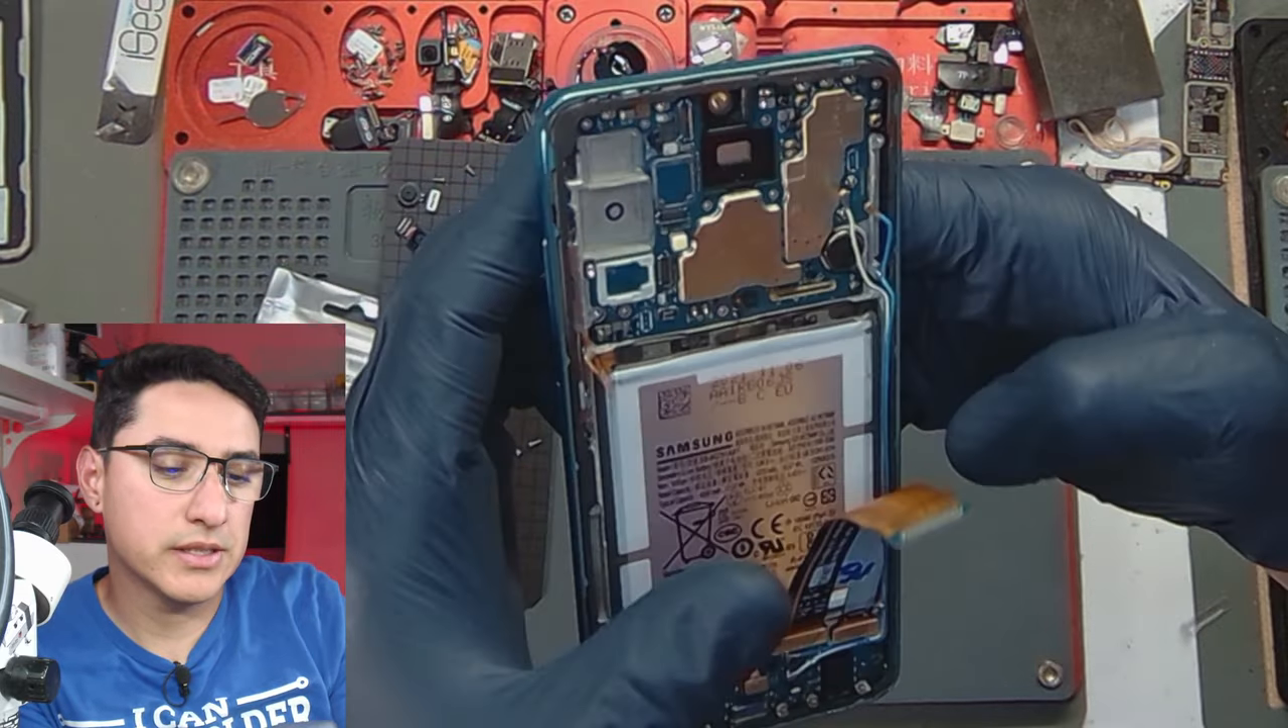Okay, so now I have the board here in the housing.